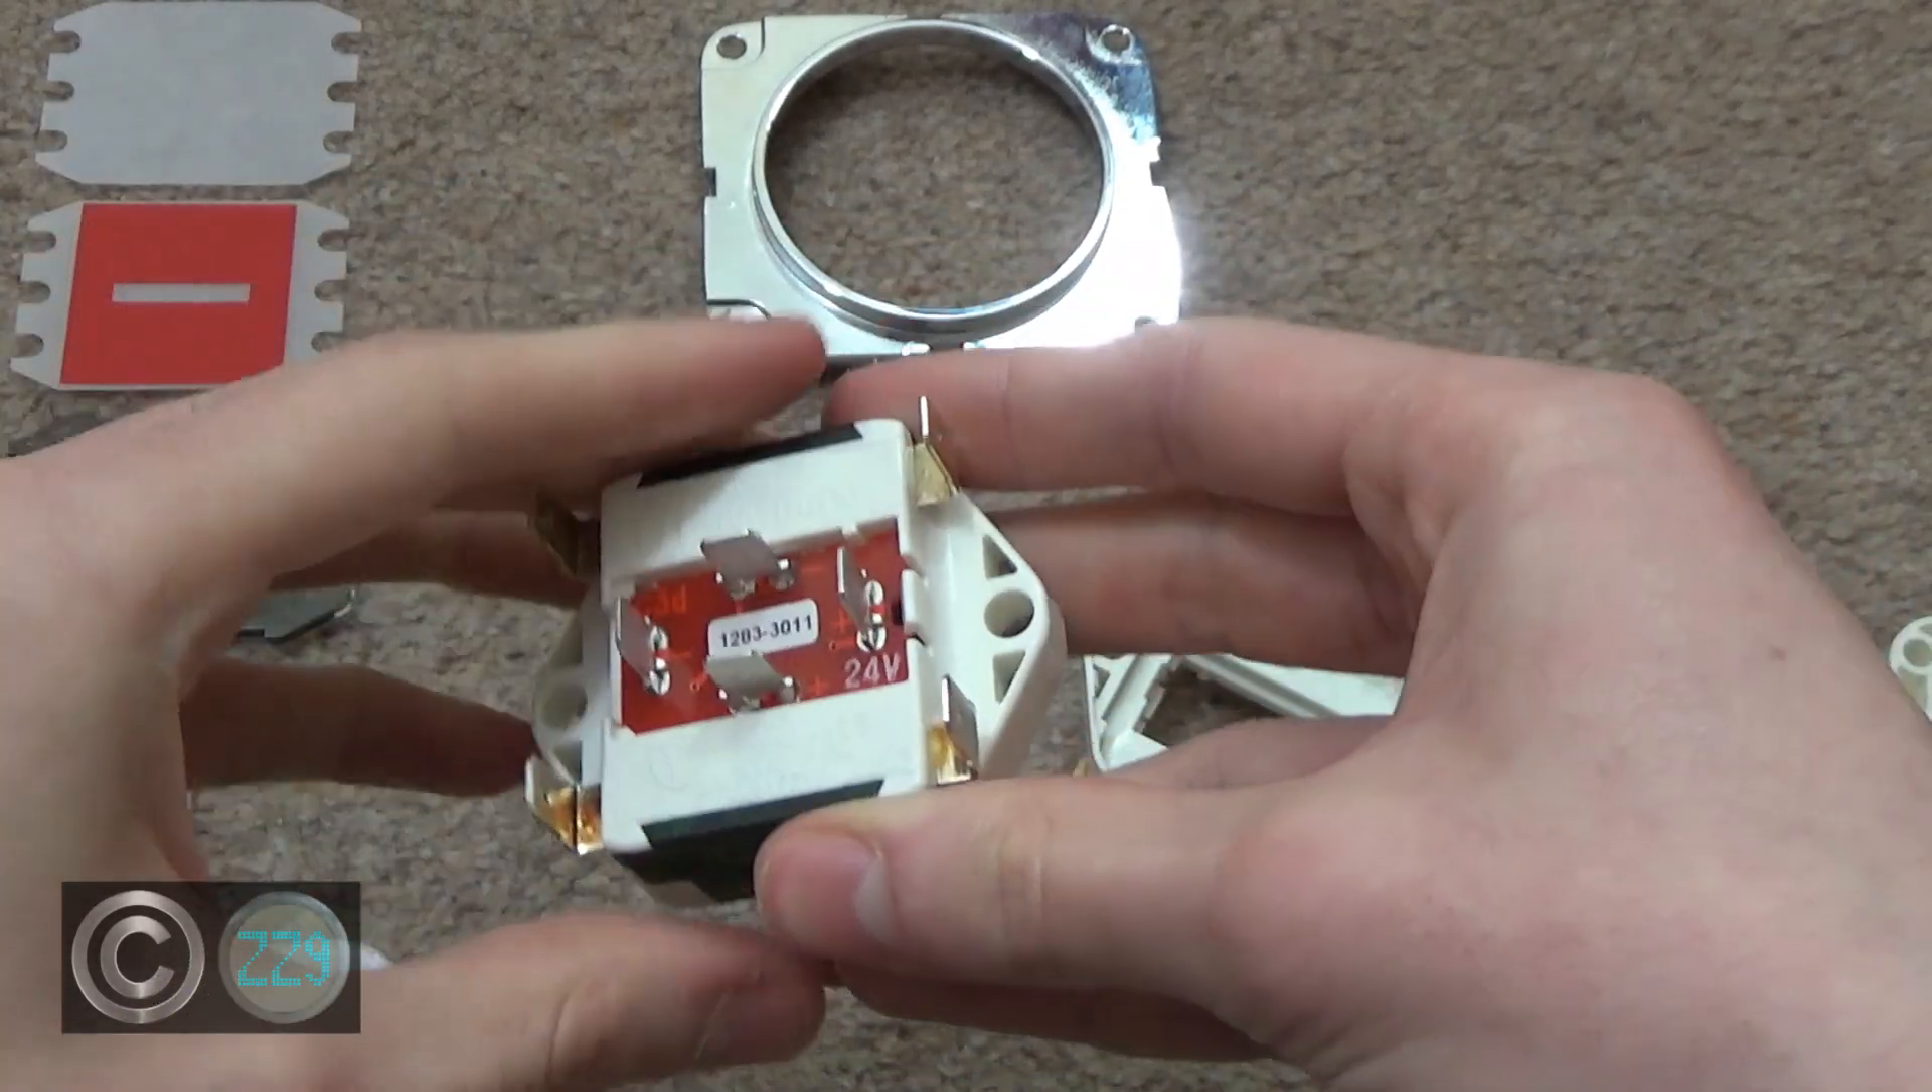There you go. That's the board in.